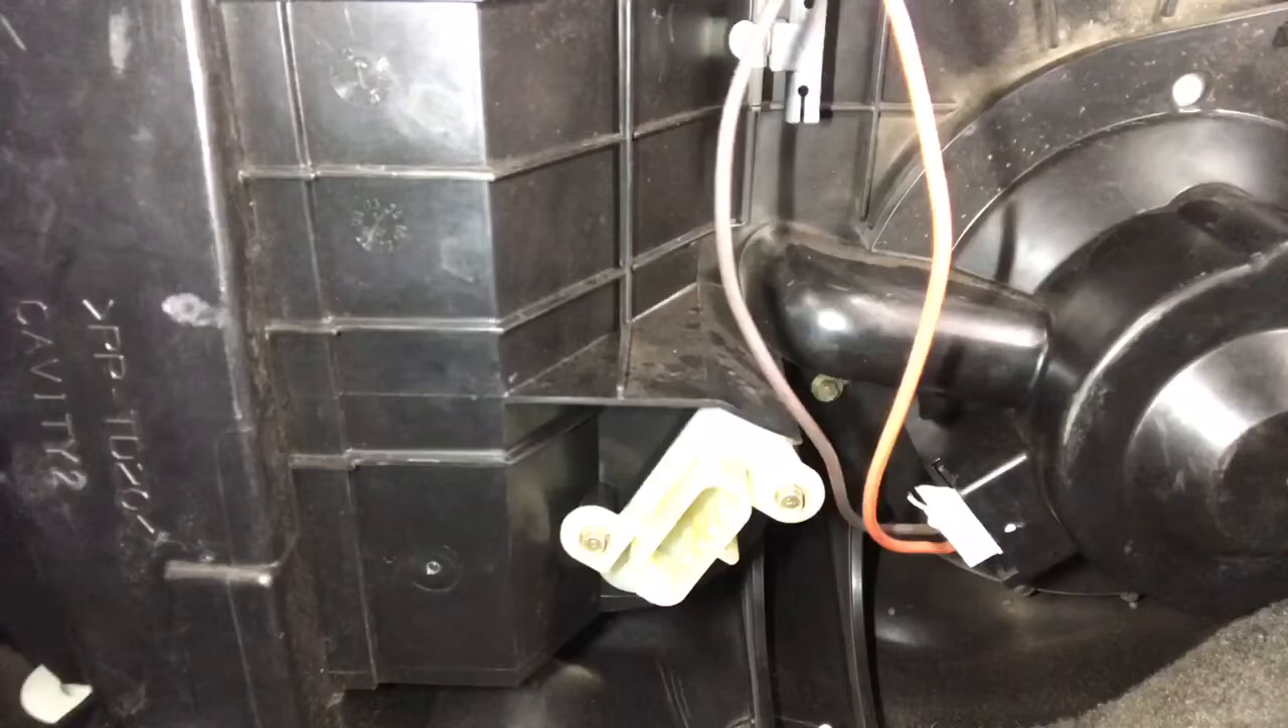We've gotten our new connector finally installed and ready to go.